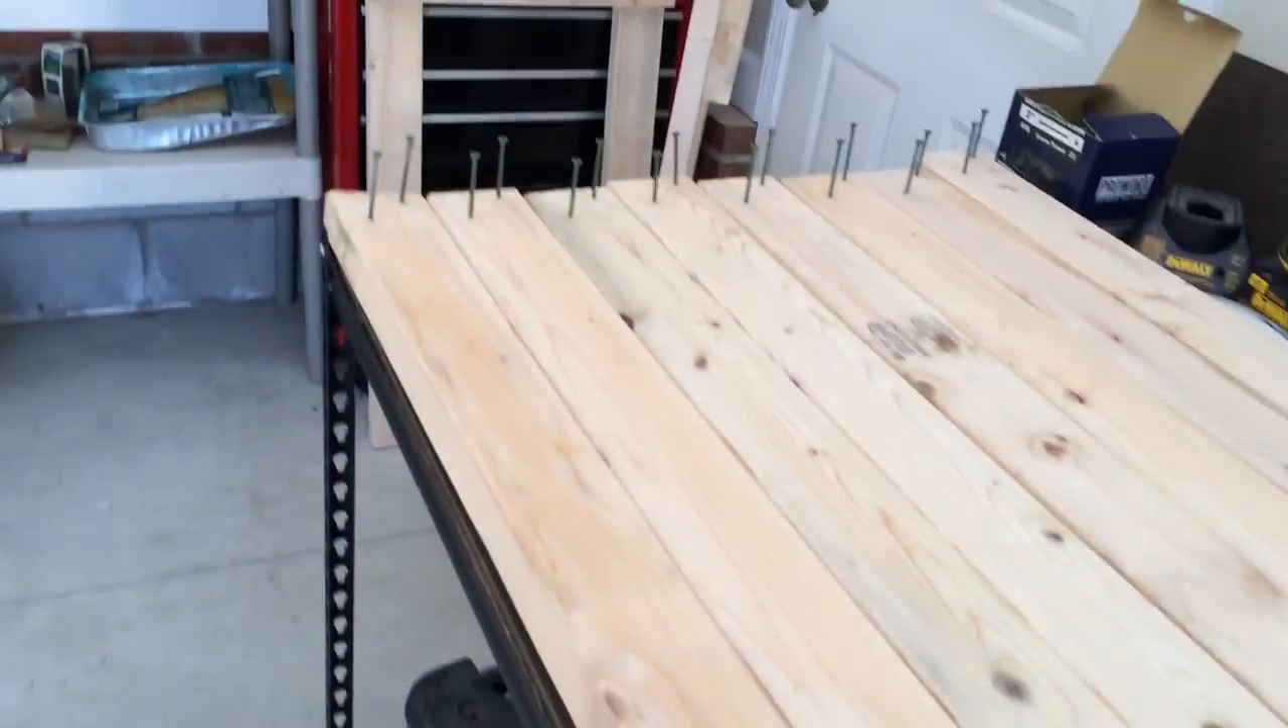Okay, we got all of the four foot lateral pieces with two screws set per board and so now we can get to piece the shell together and screw it together.